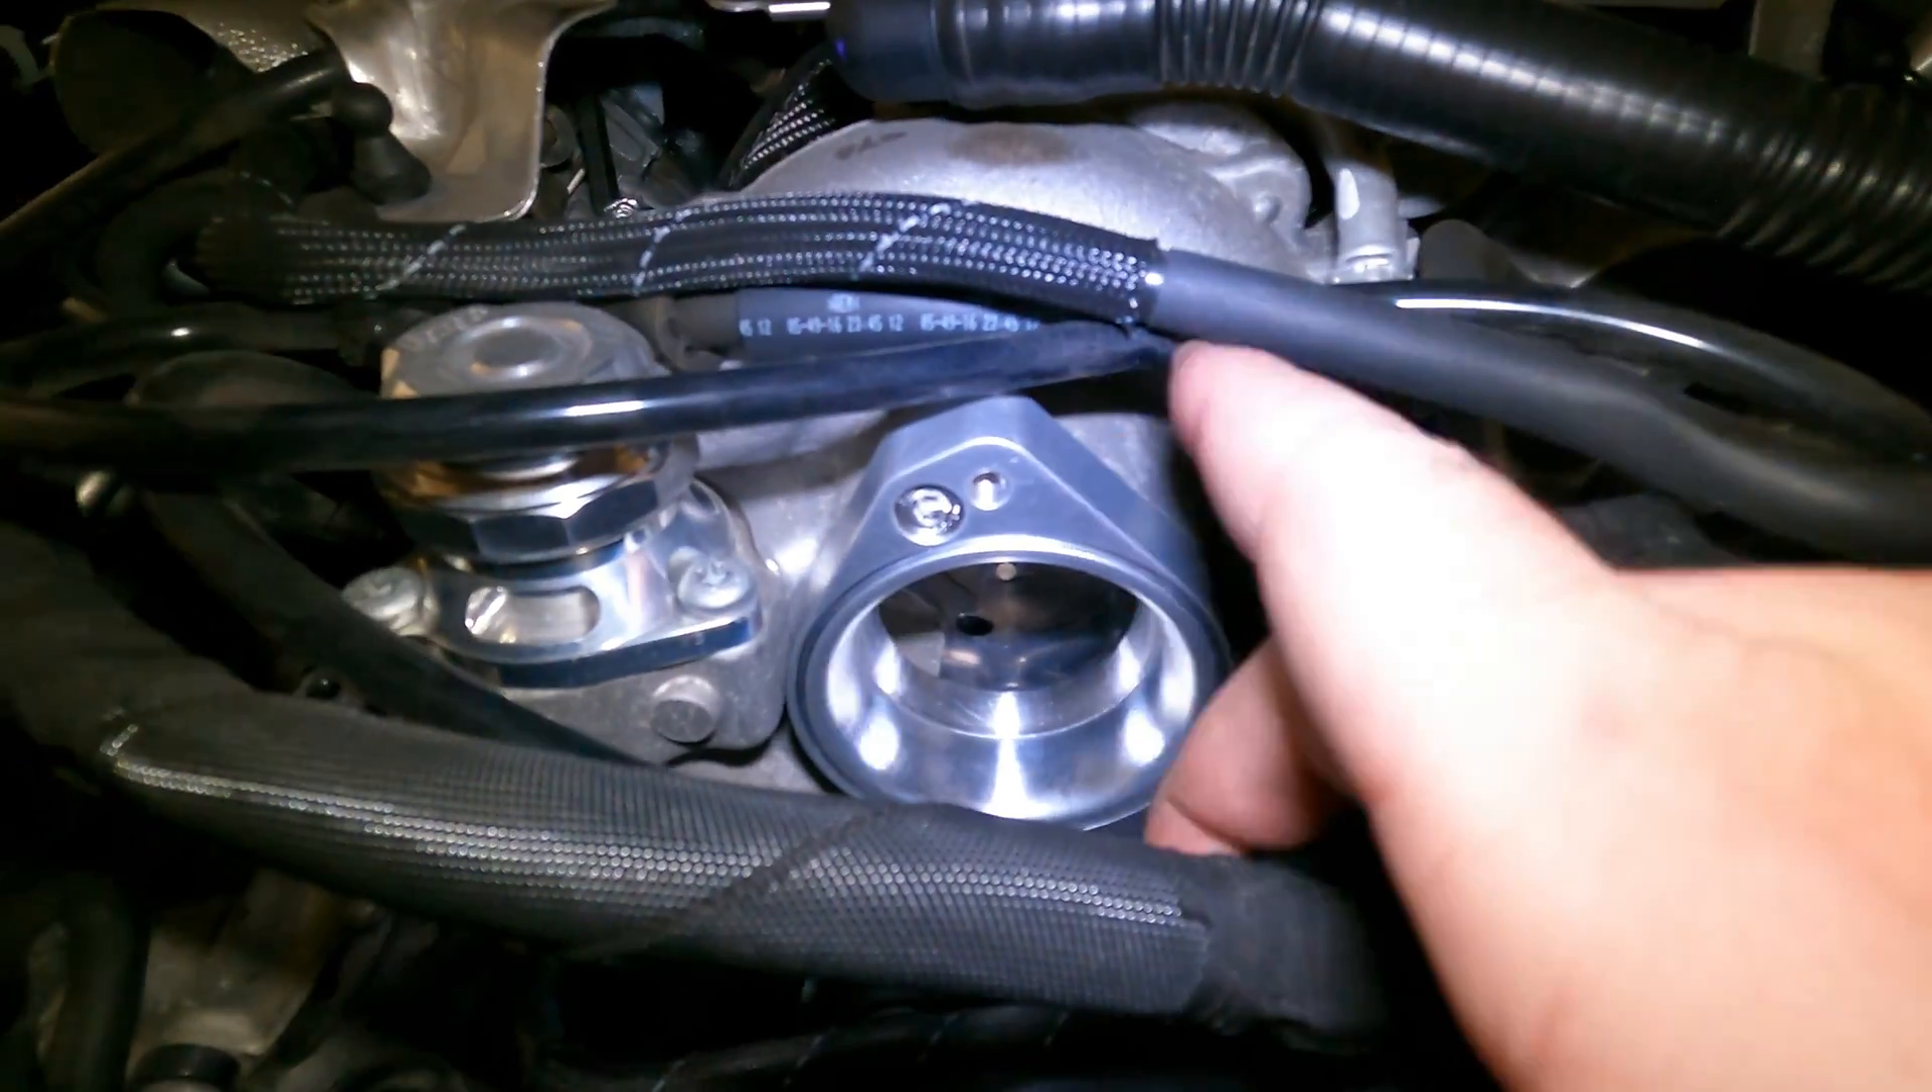As you can see, we've got the adapter plate on. It does only go one way.